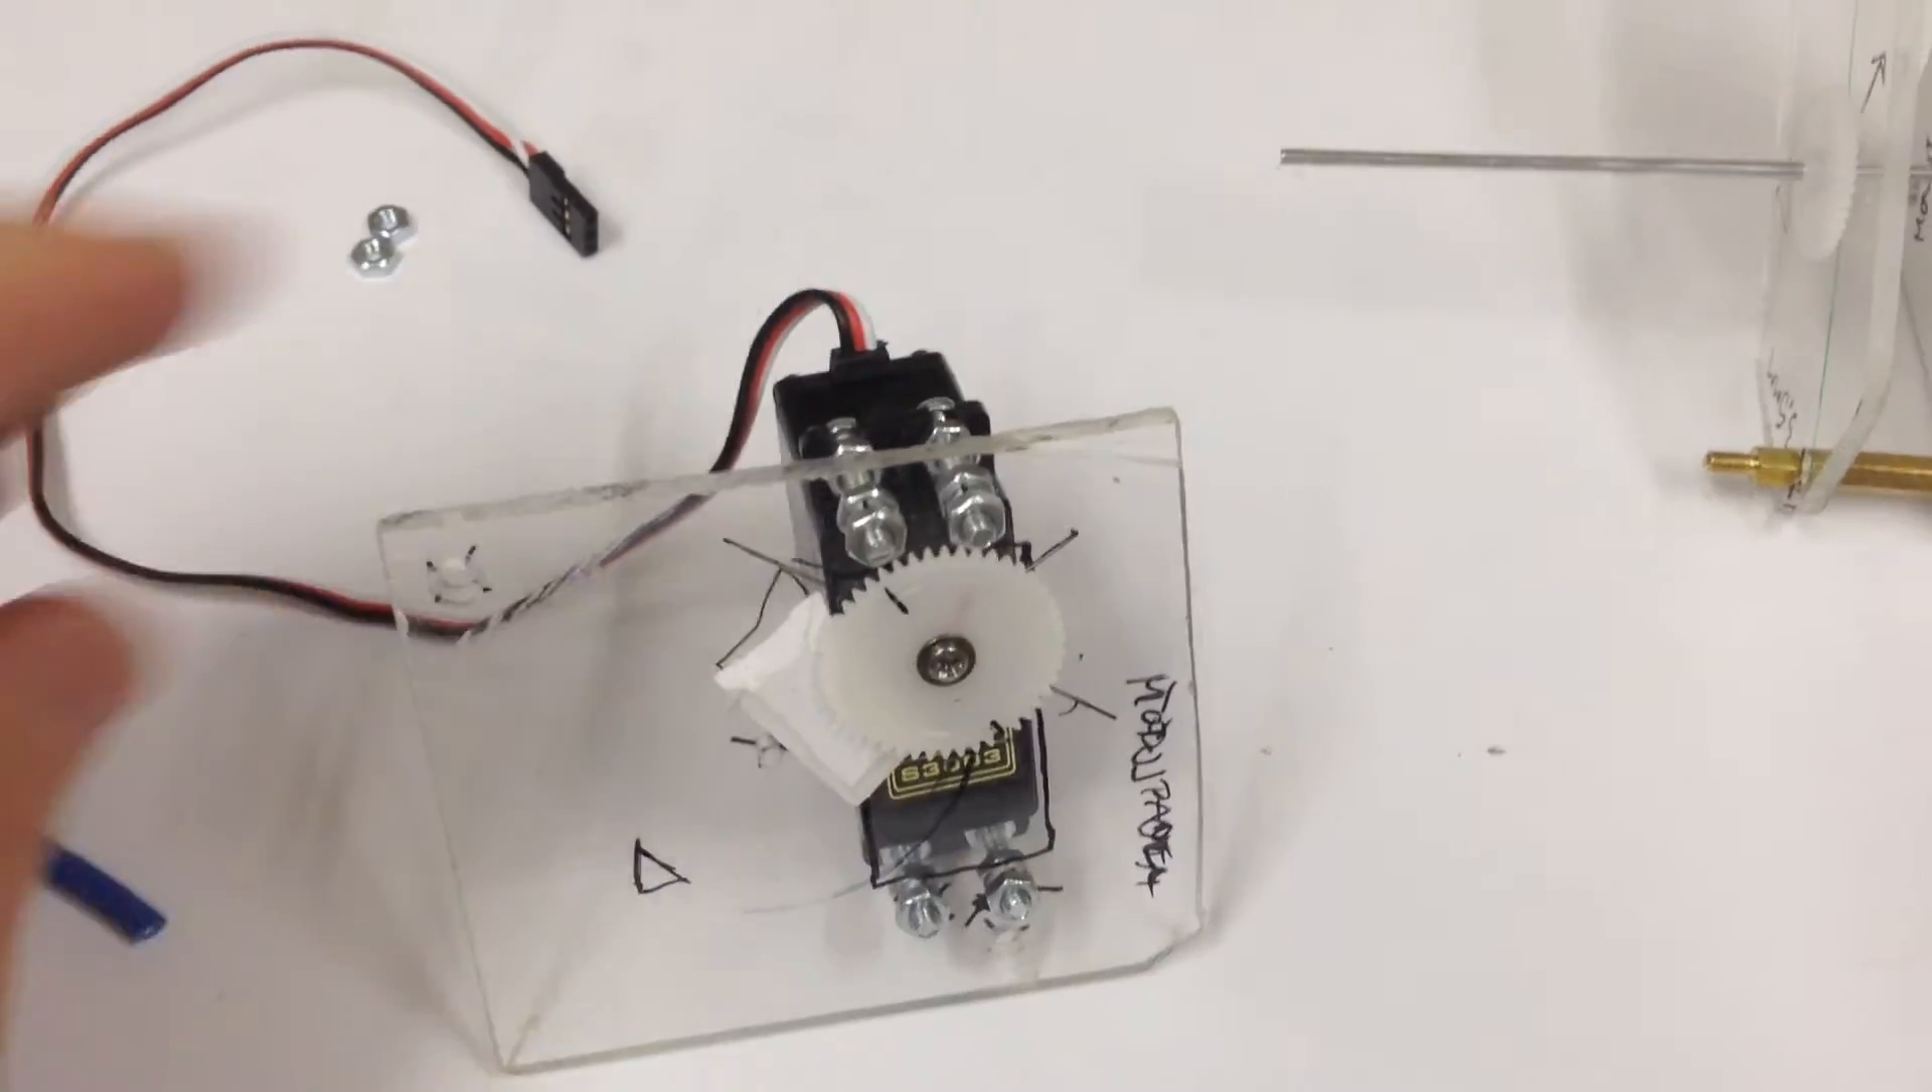Okay, so the servo here is now mounted onto this back piece of plexiglass.